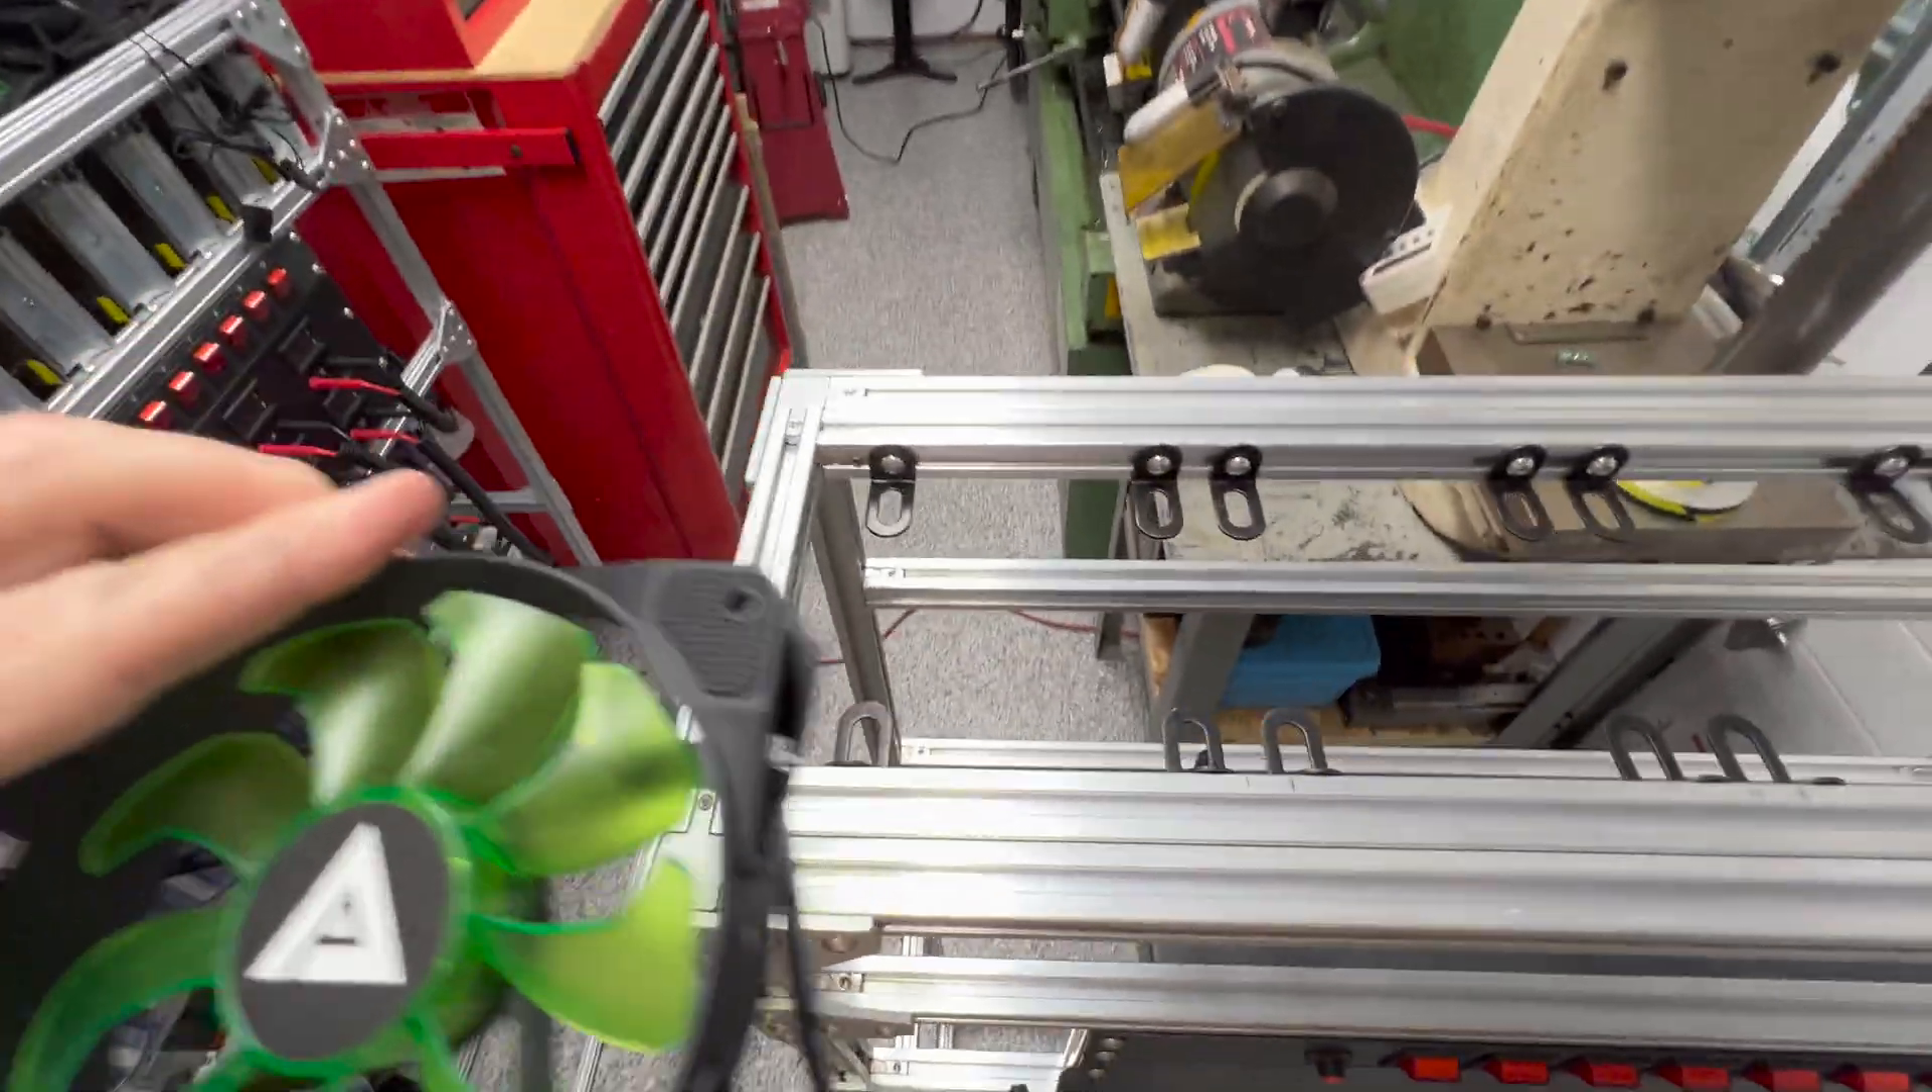Okay, I finally installed the clips that hold the fans in. You can see them spaced out here. They just attach to the rails.